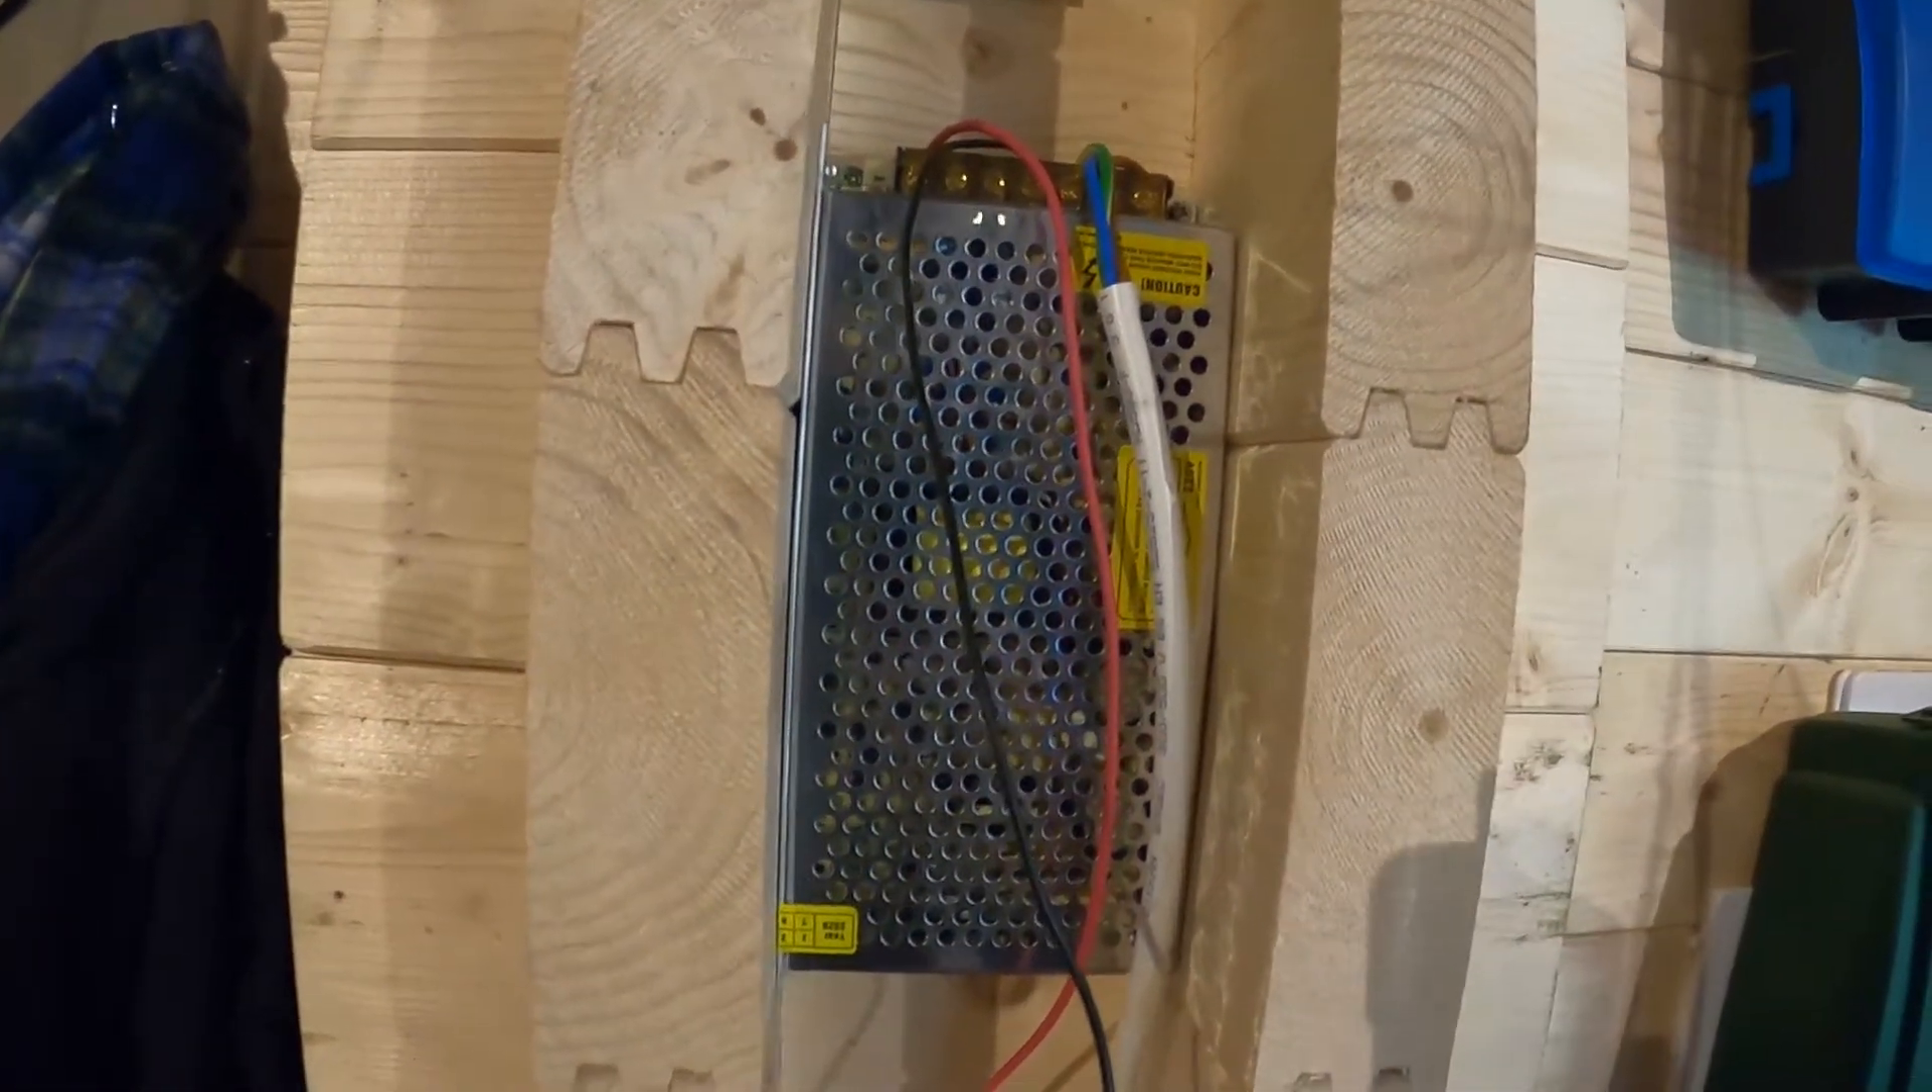I've got the power supply mounted nicely in this gap here.